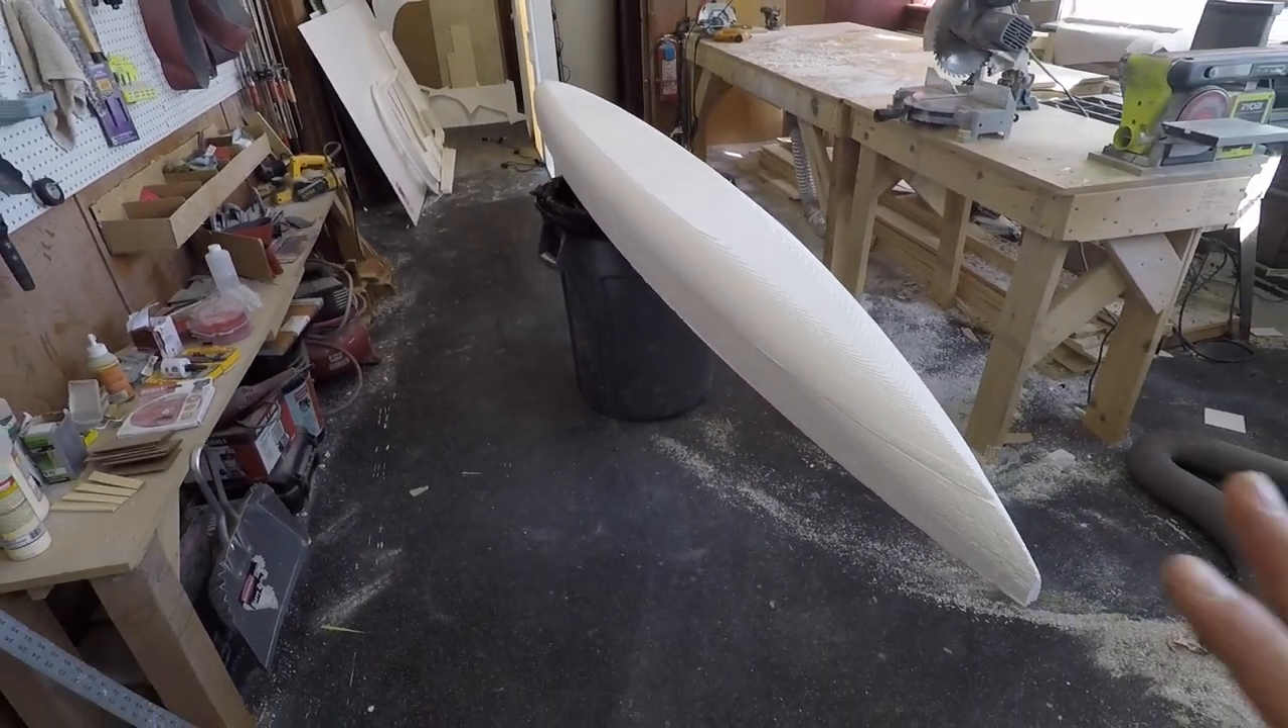All right guys so you can see we have the hull now finally all glued together and once it's all fit together it's got a lot more strength and we're able to move it around a lot easier.